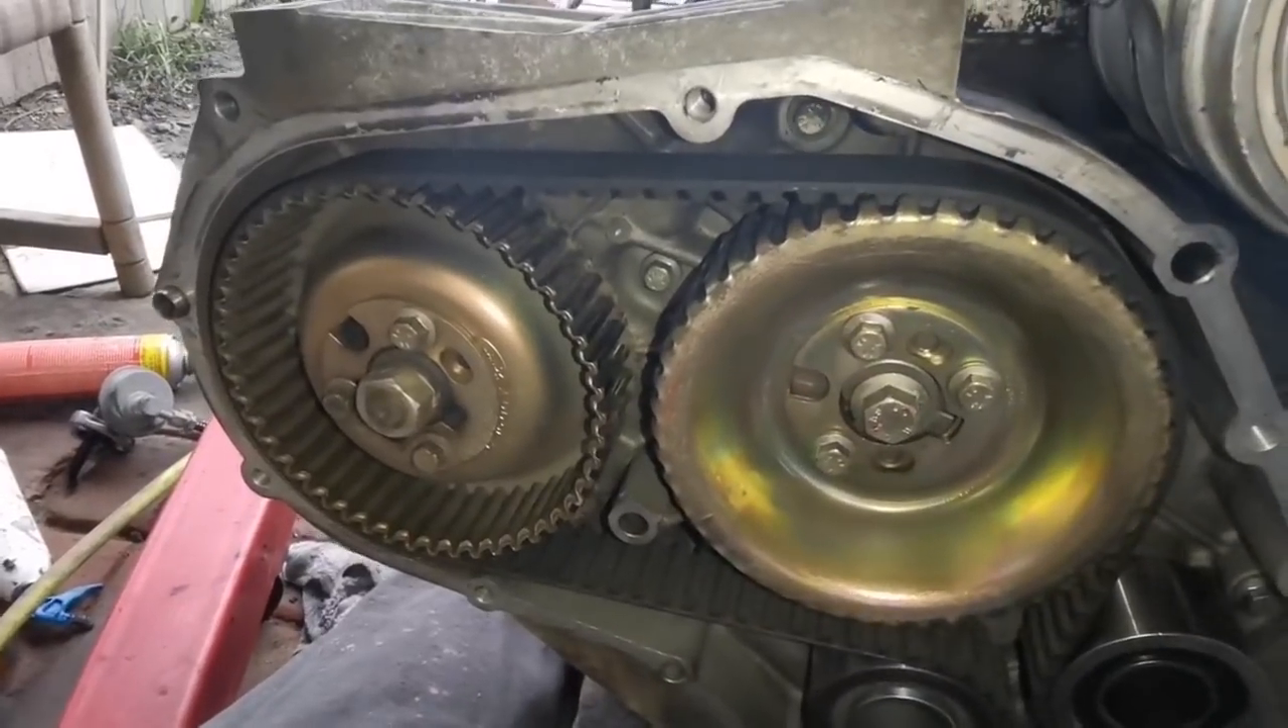So wie man sieht. Zahnriemen ist drauf.